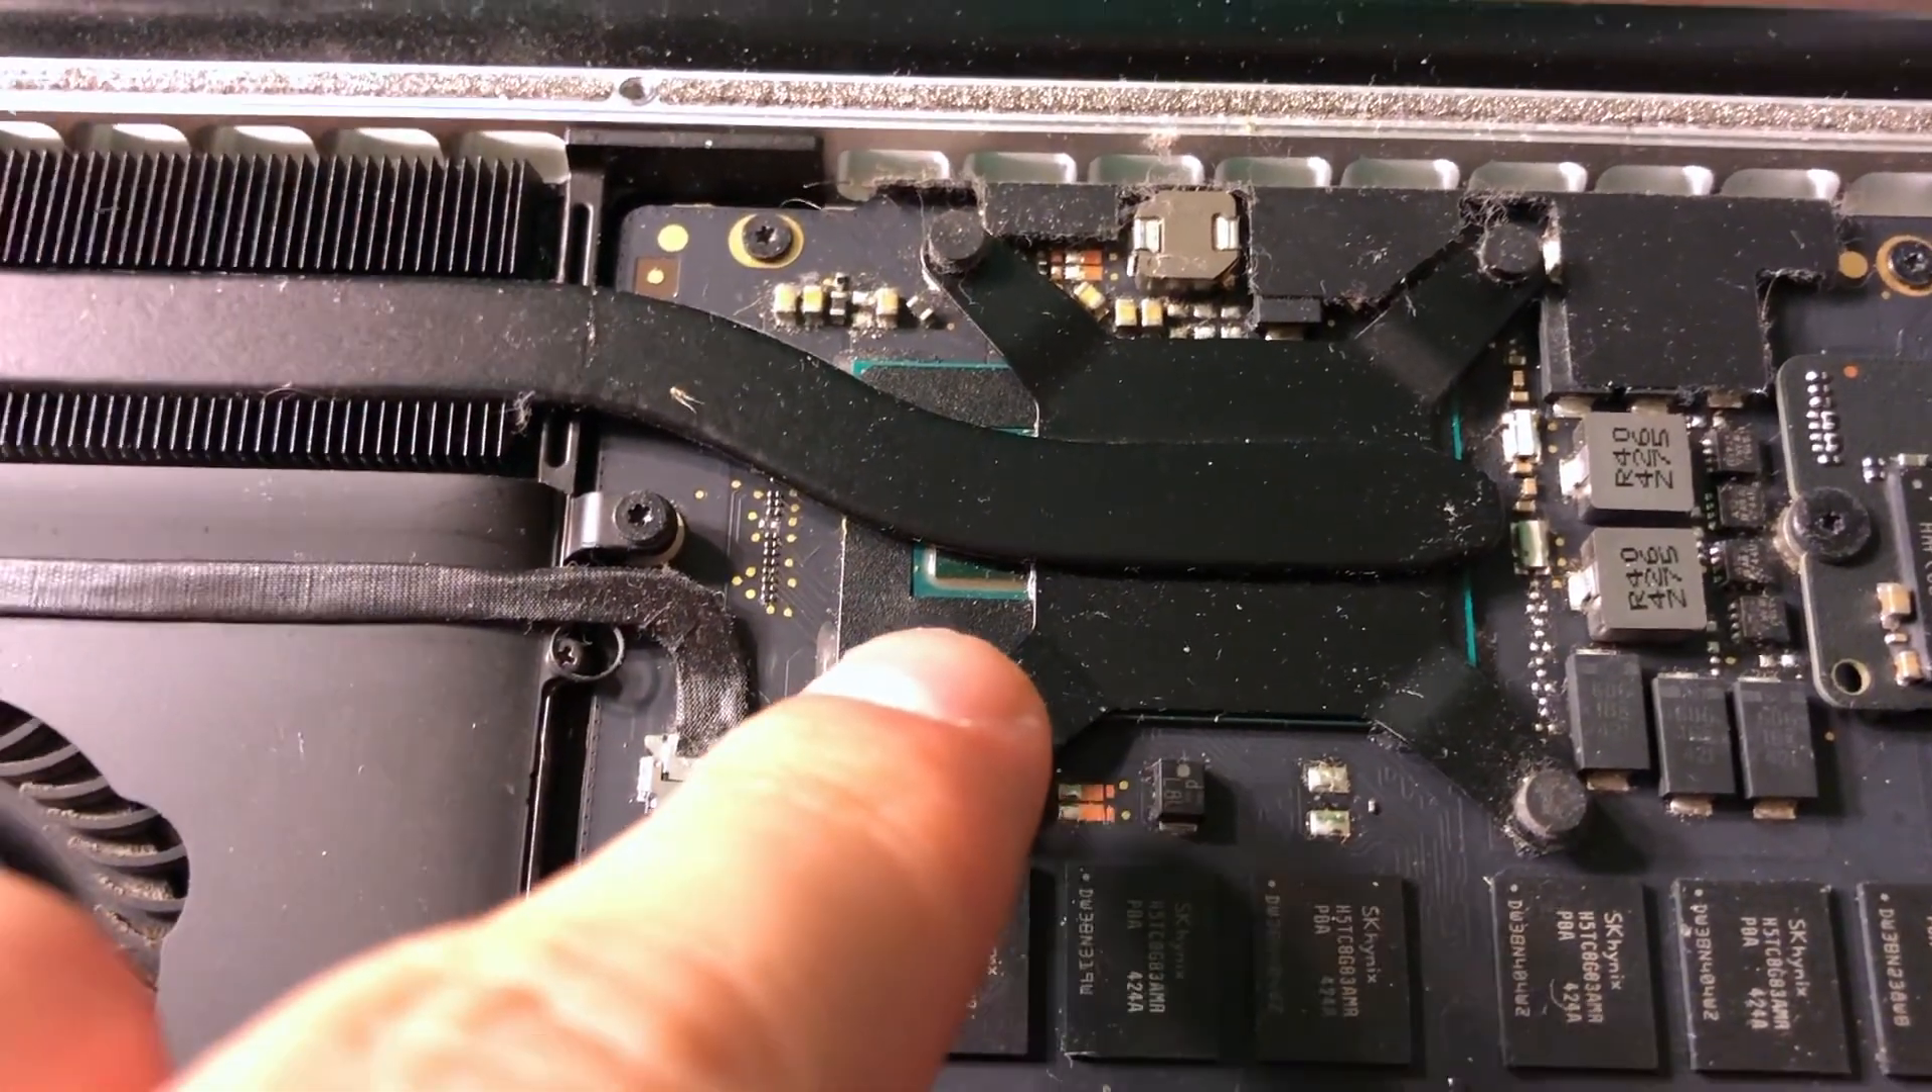Take a look at this this whole component doesn't fully close the cpu.